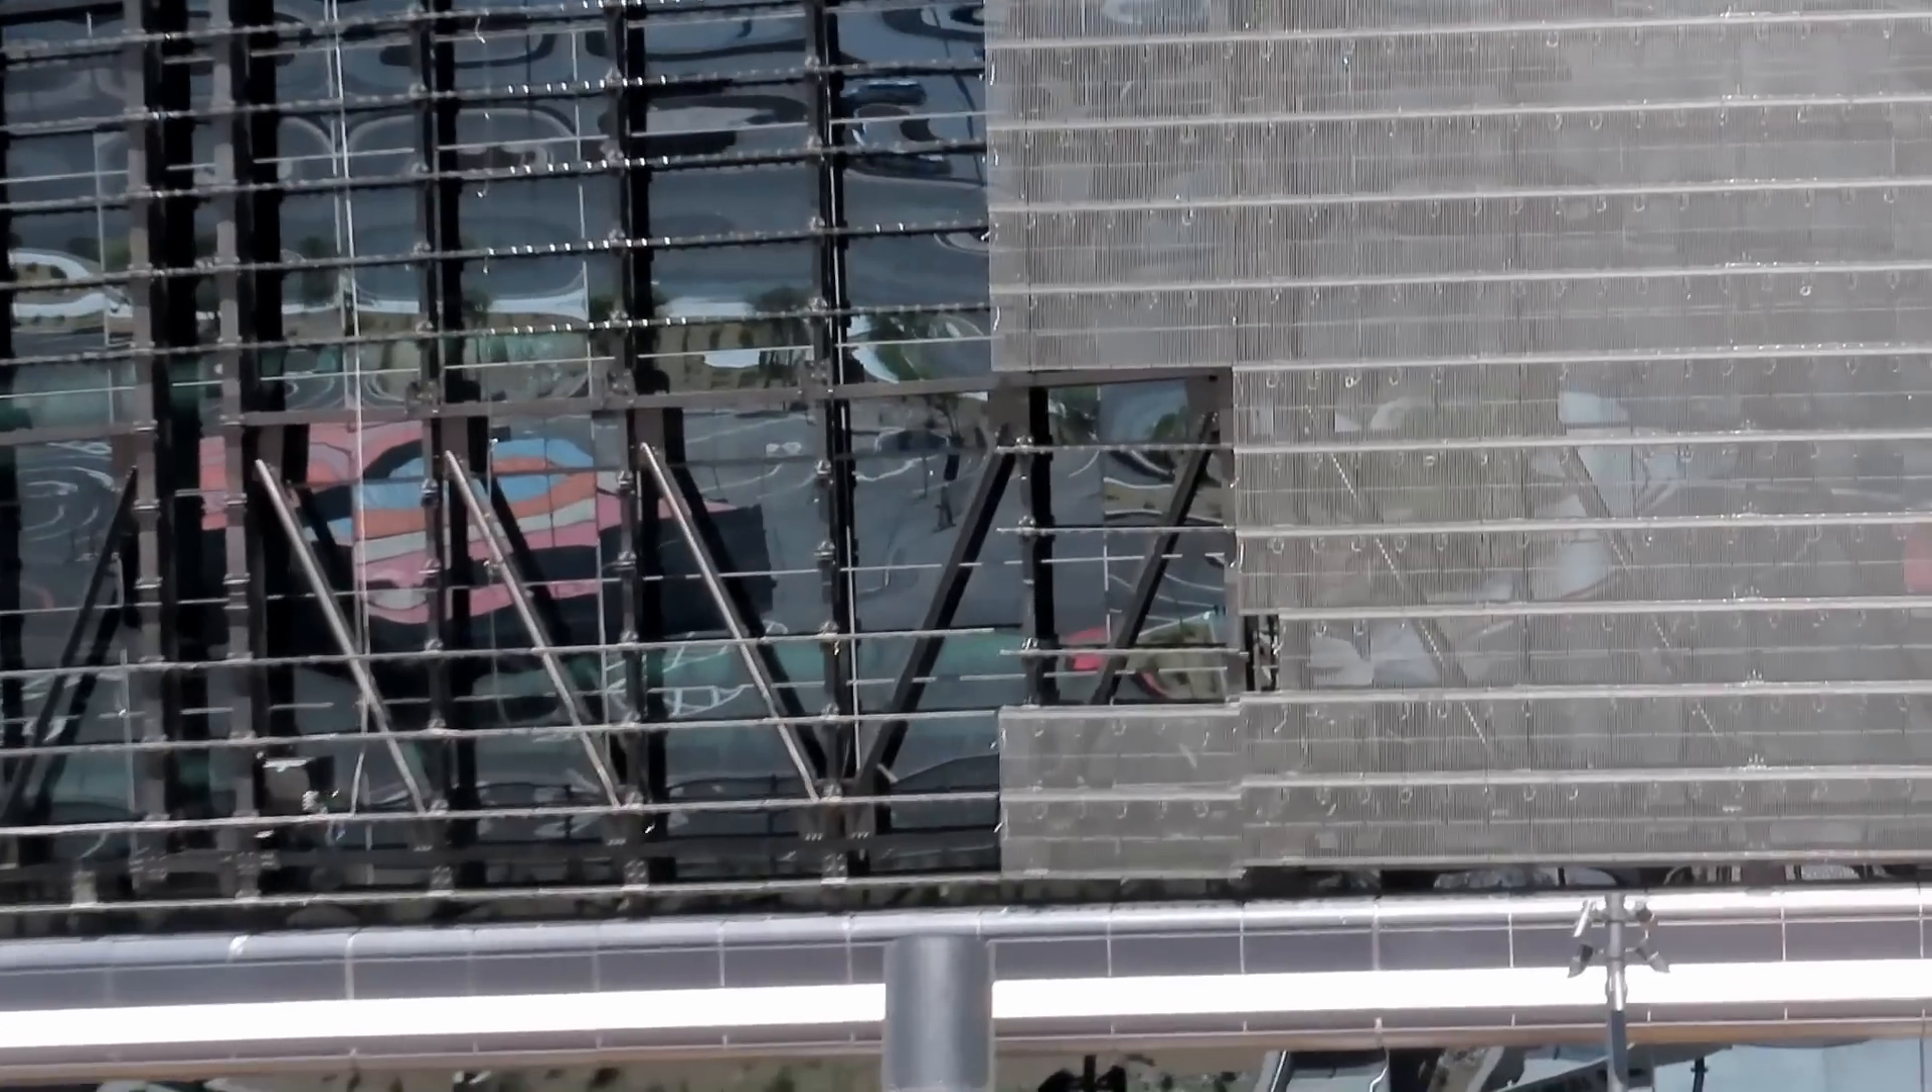You can see a few of the panels here how they're down a little bit lower.